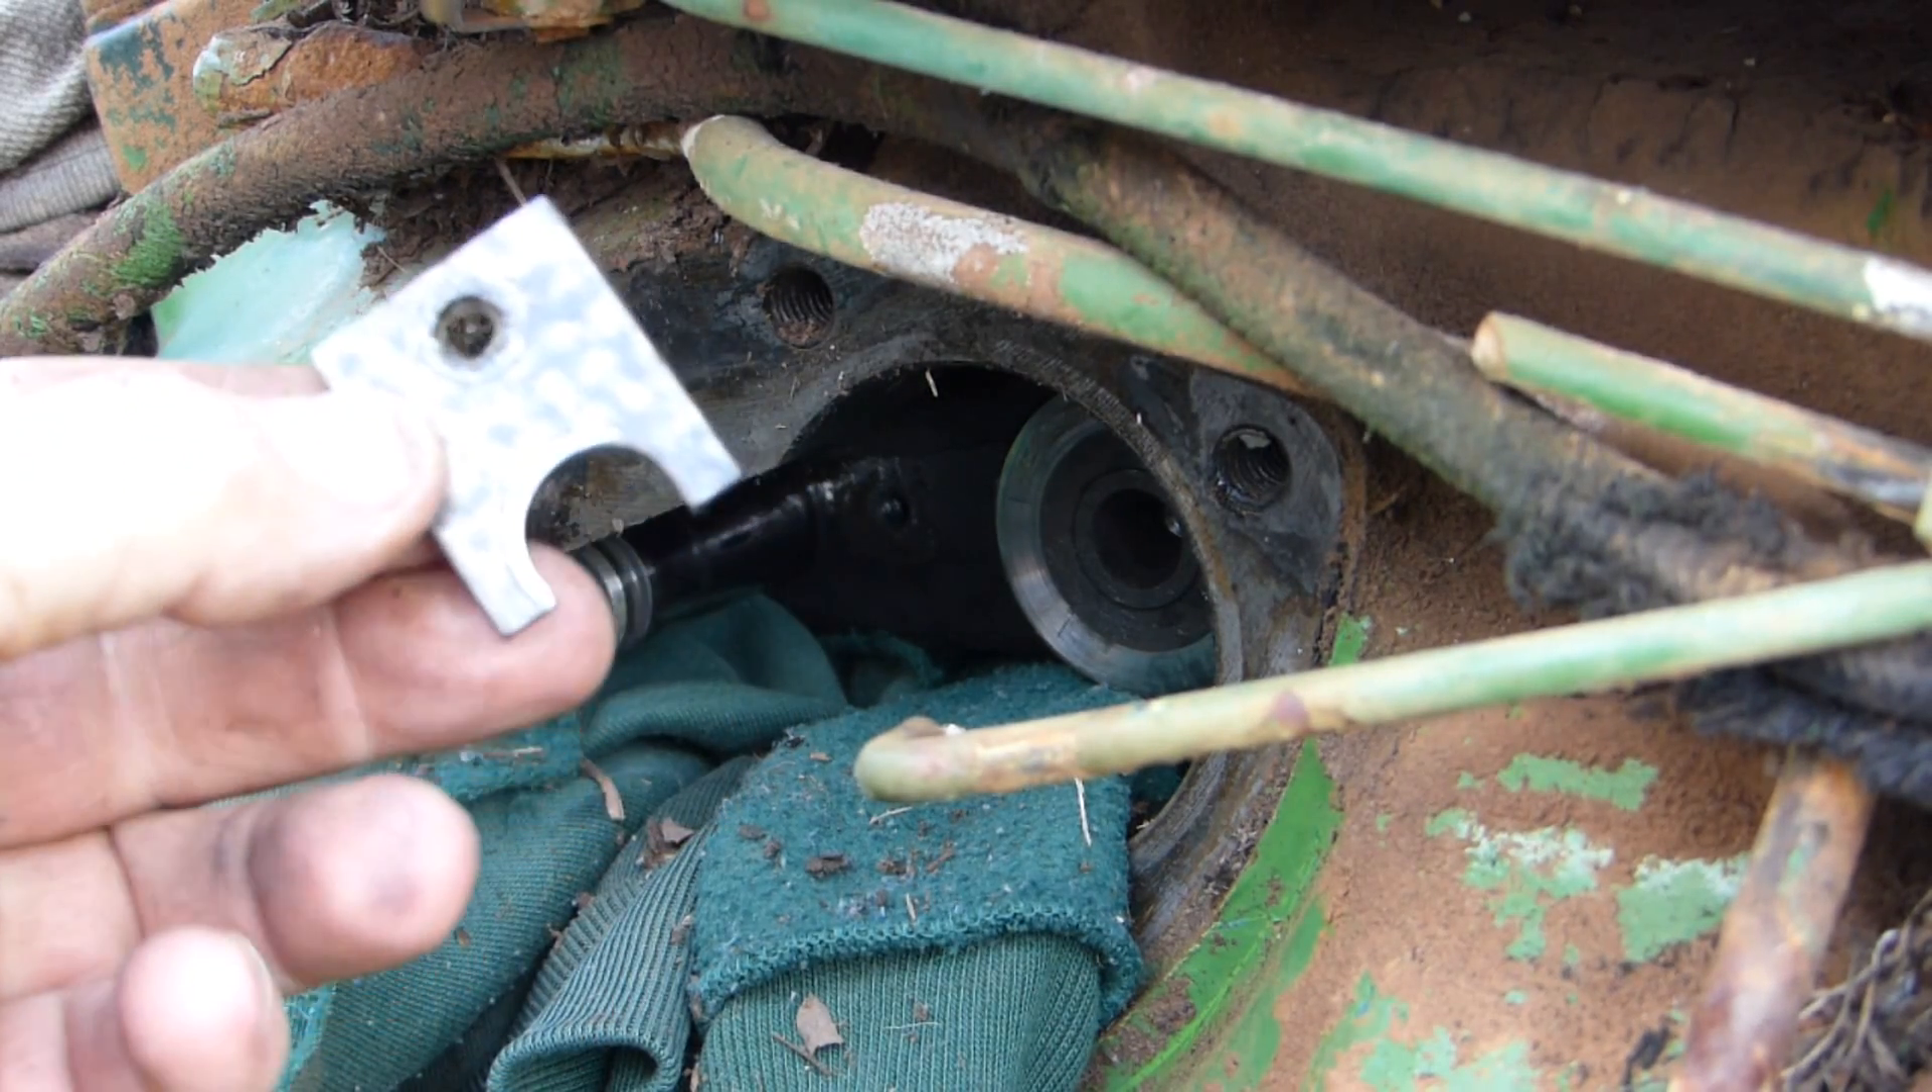Now we've undone the screw we've taken this tab washer off and the tab washer holds the pin in.